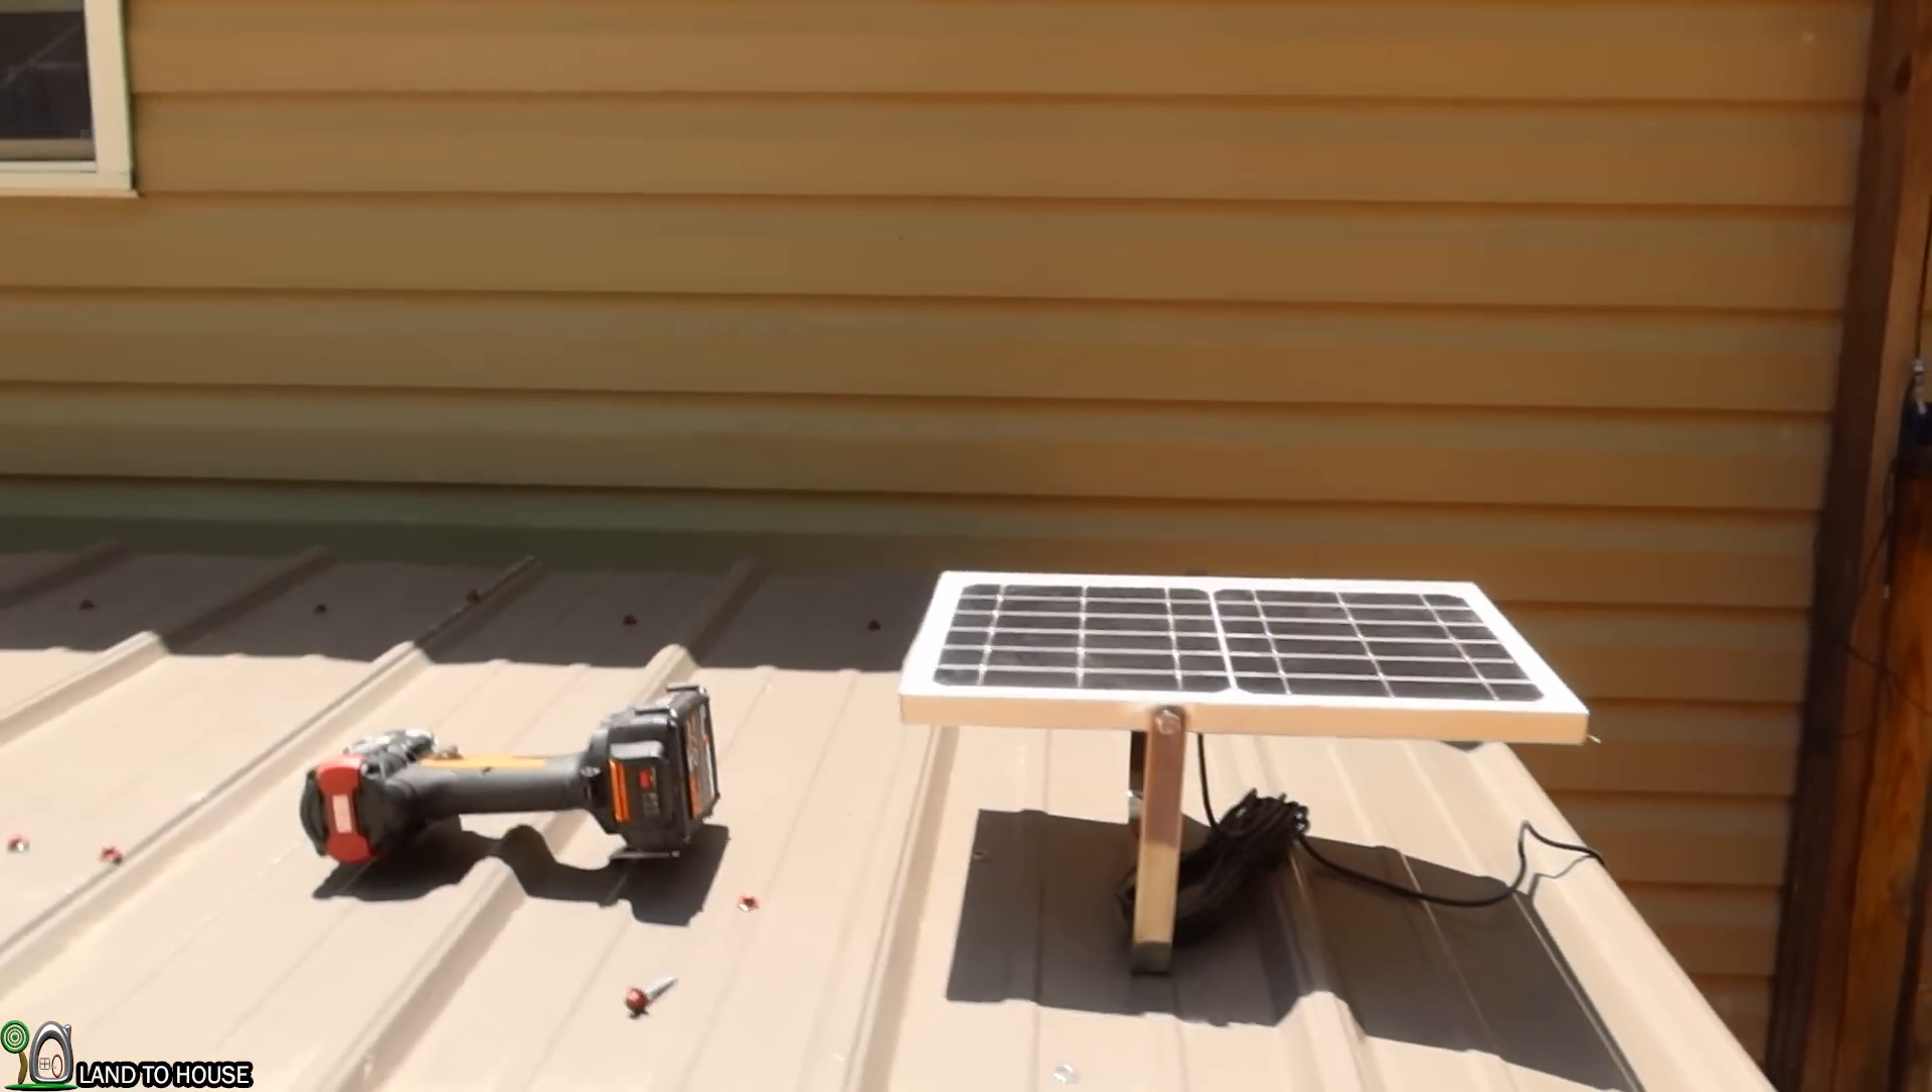All right, I'm going to screw that straight up and down in the sun there. Okay, the panel is now mounted up here on top of the power shed as you can see.